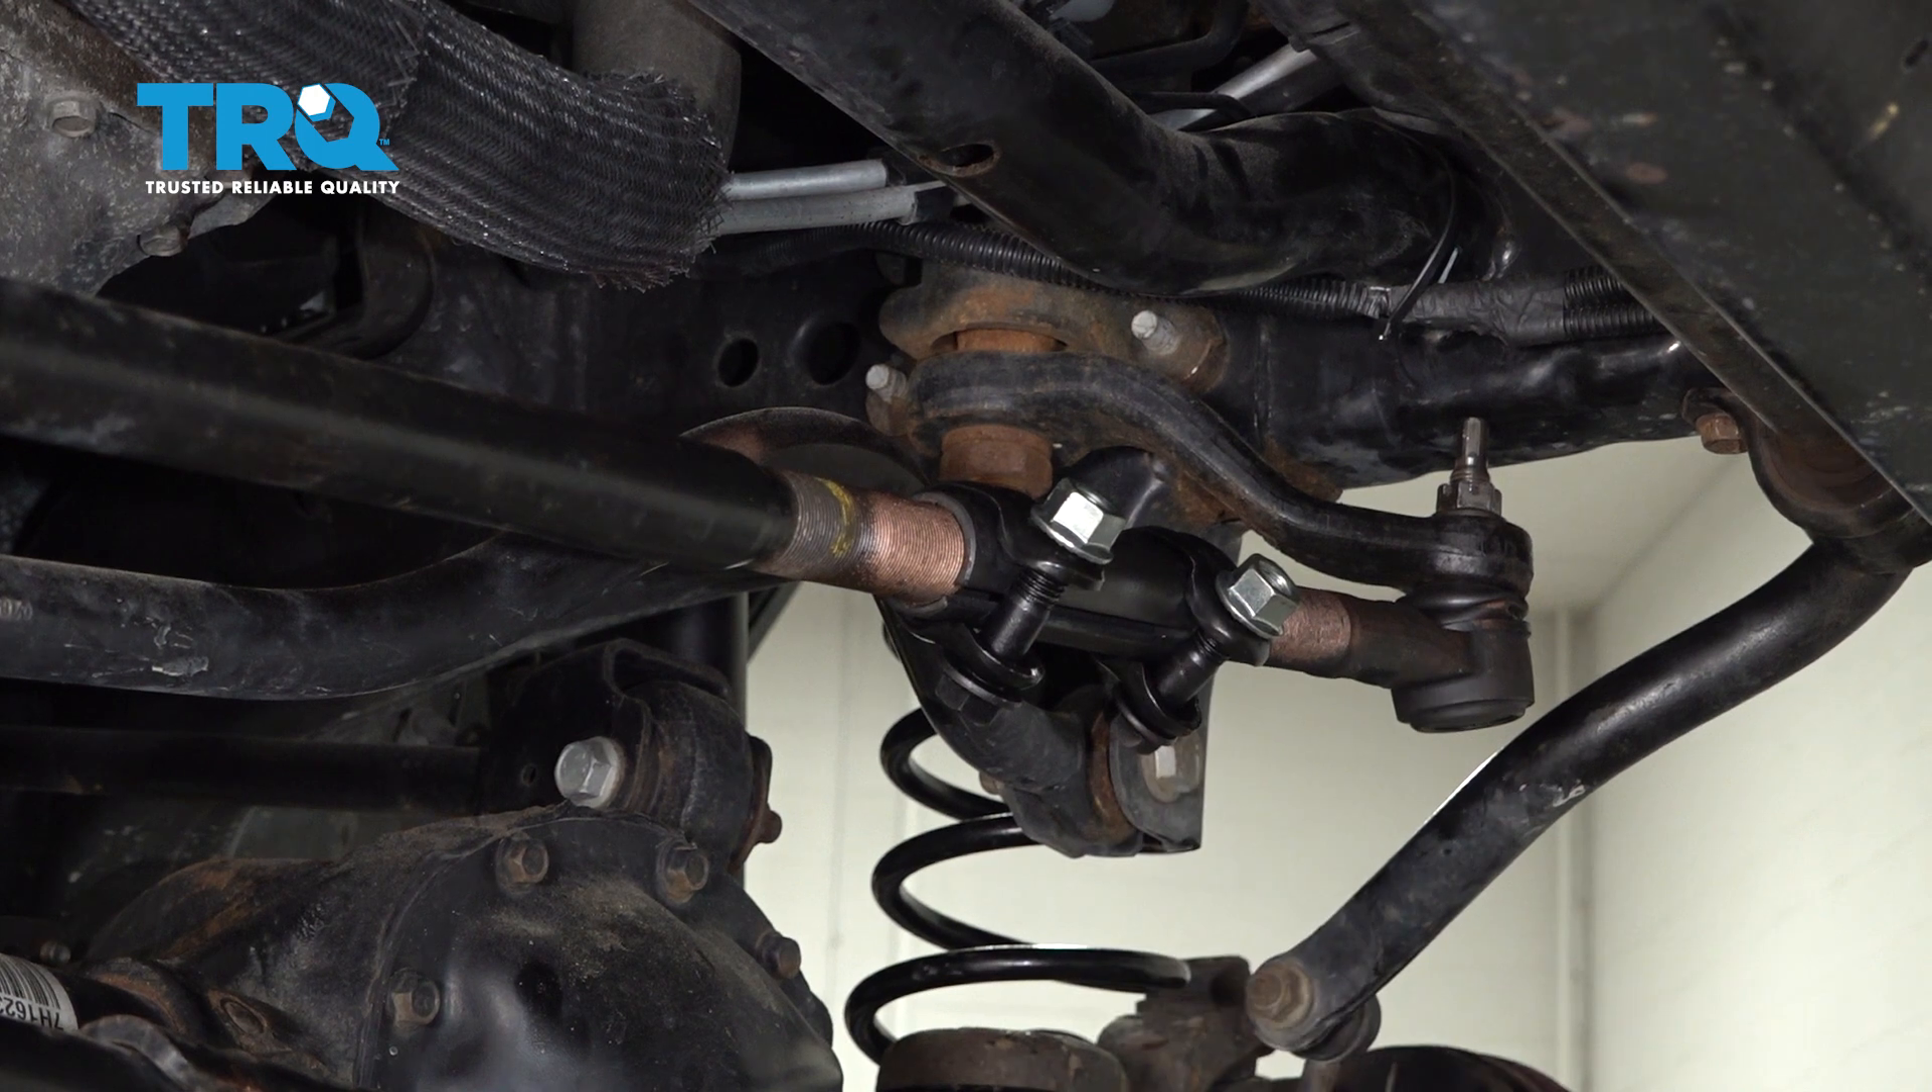Now at this point the sleeve has started onto both the tie rod ends.